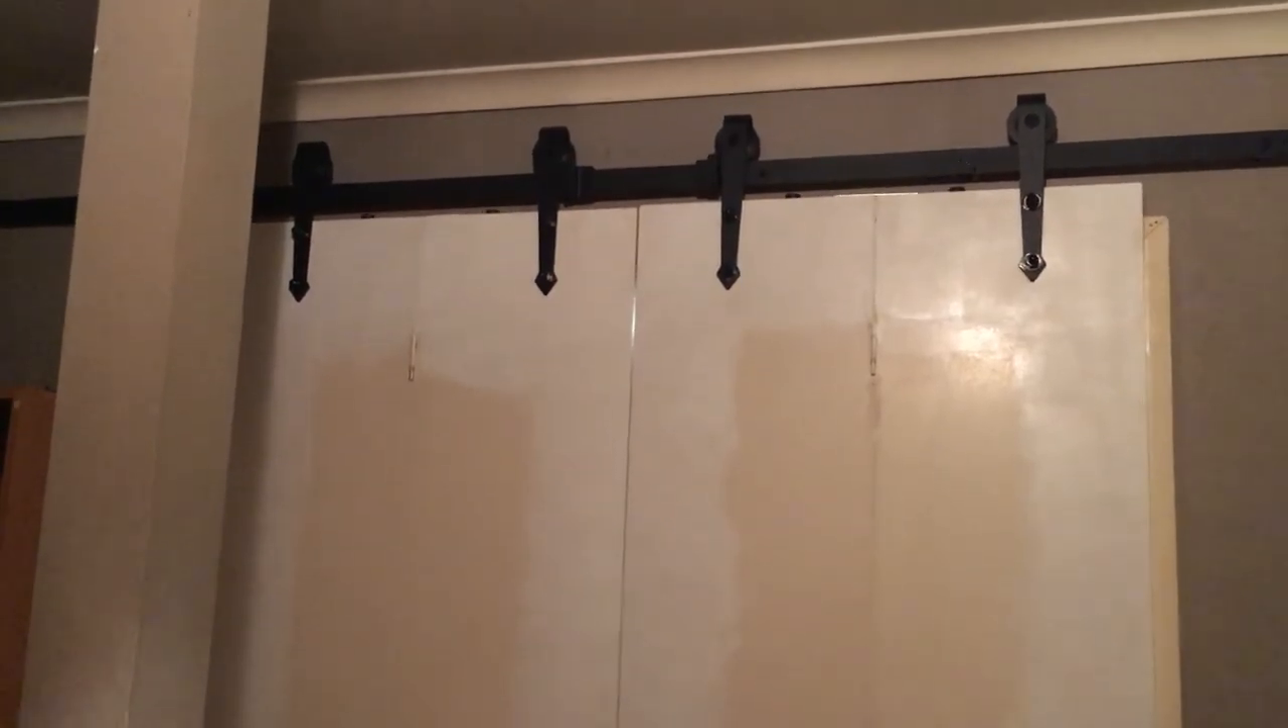I've got the doors up now.